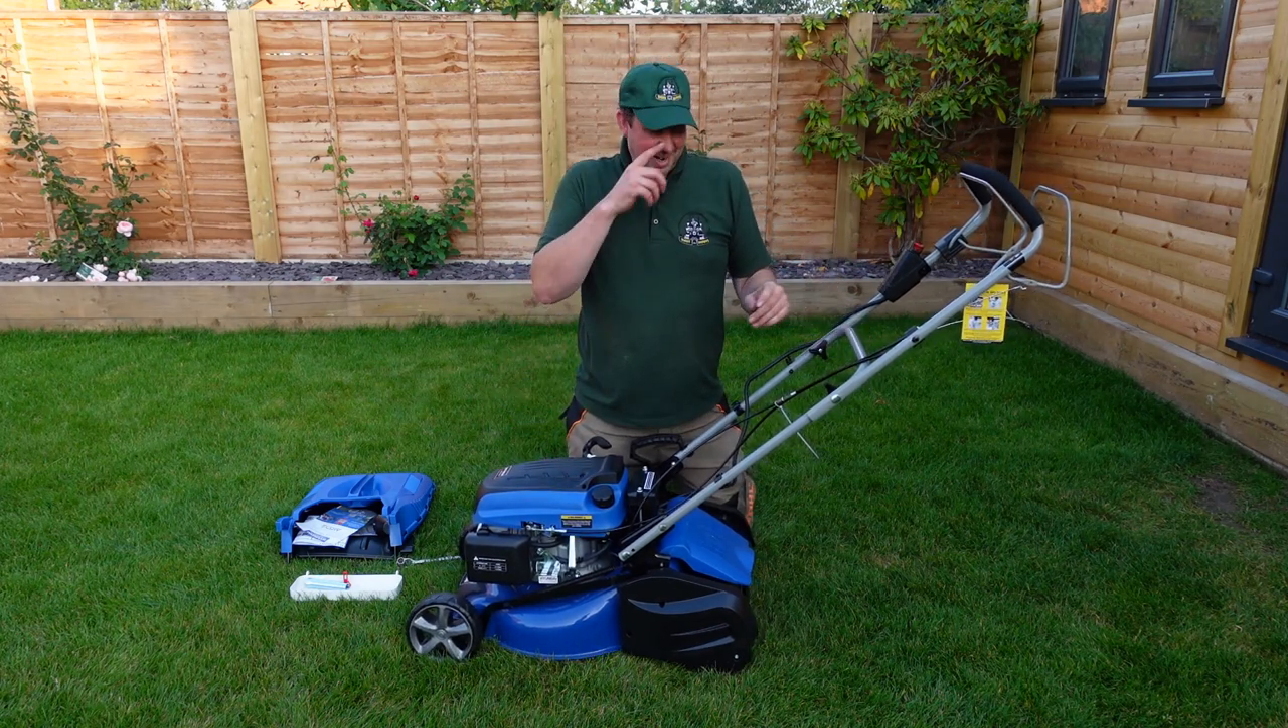That's it the complete handle assembly done.